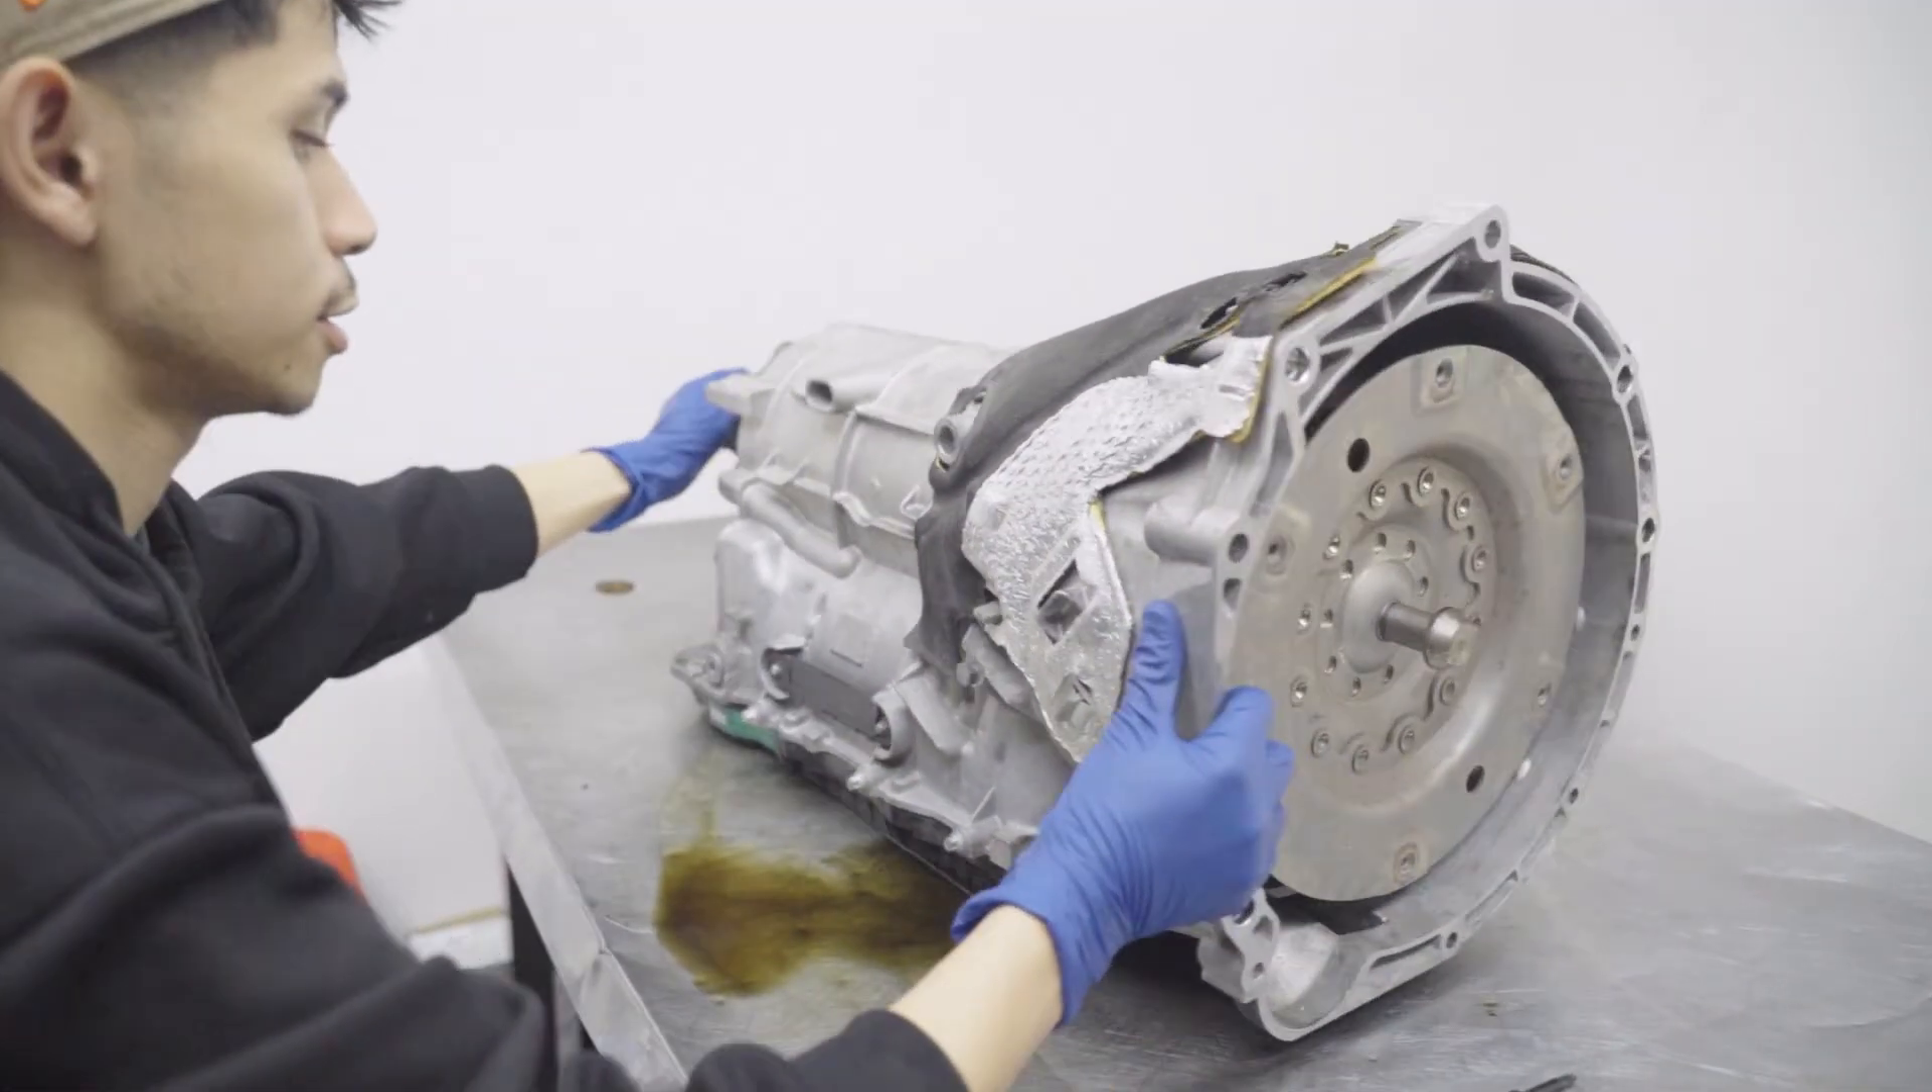First off, we're going to start with the transmission out of the car already of course.